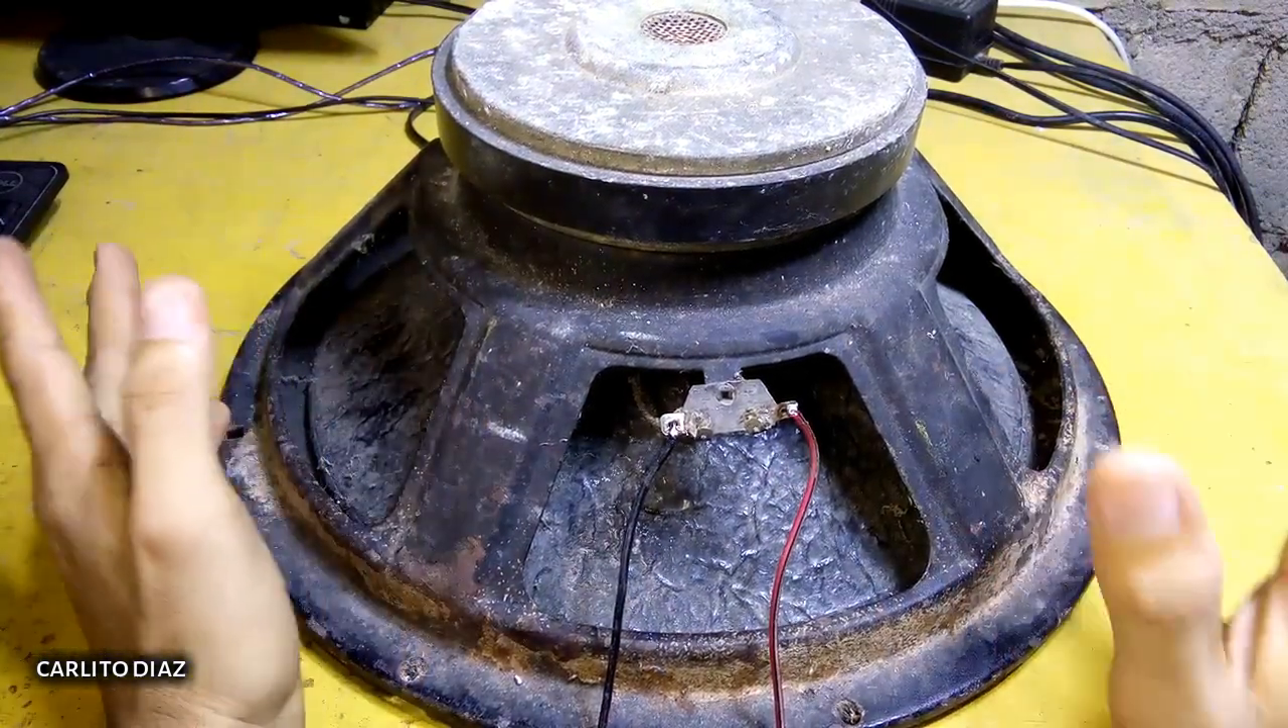So, nalagyan na natin yung wire guys.